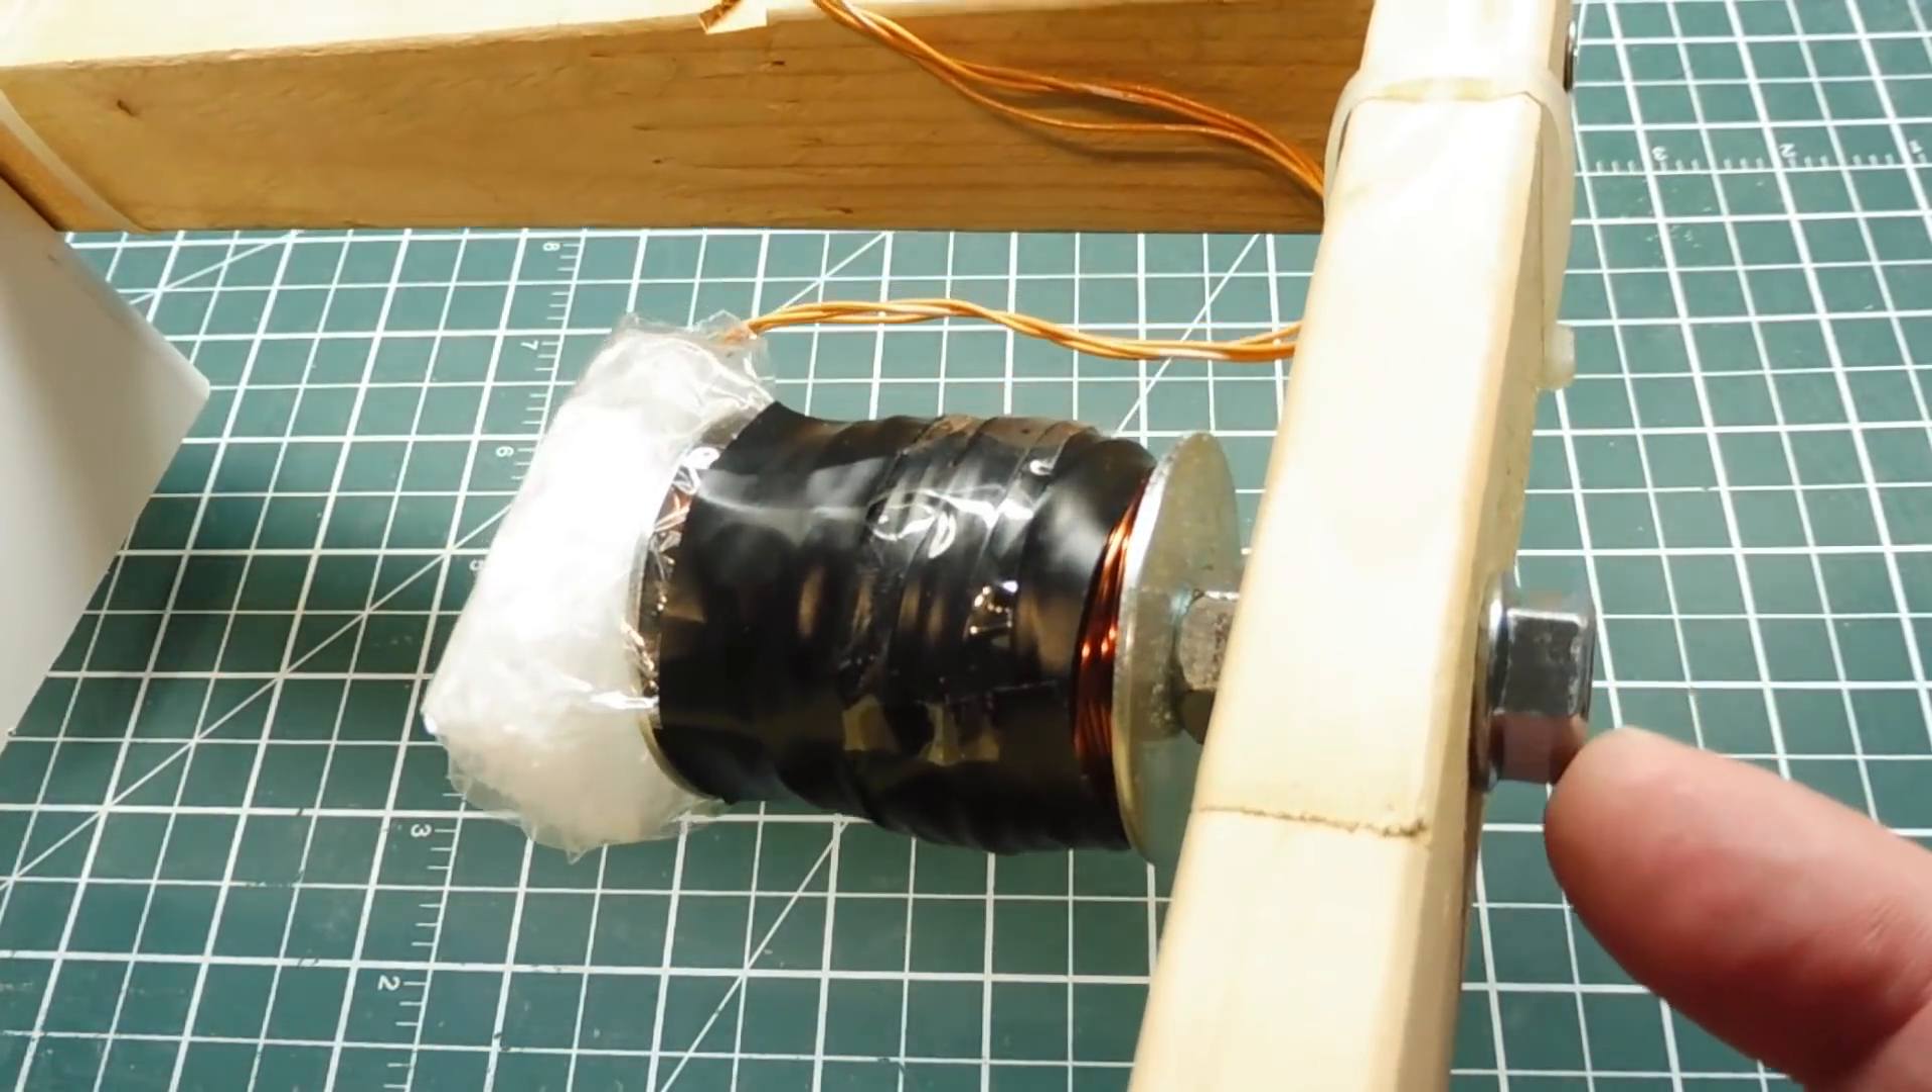I mounted my electromagnet on the frame, I just bolted it through the top with a nut.